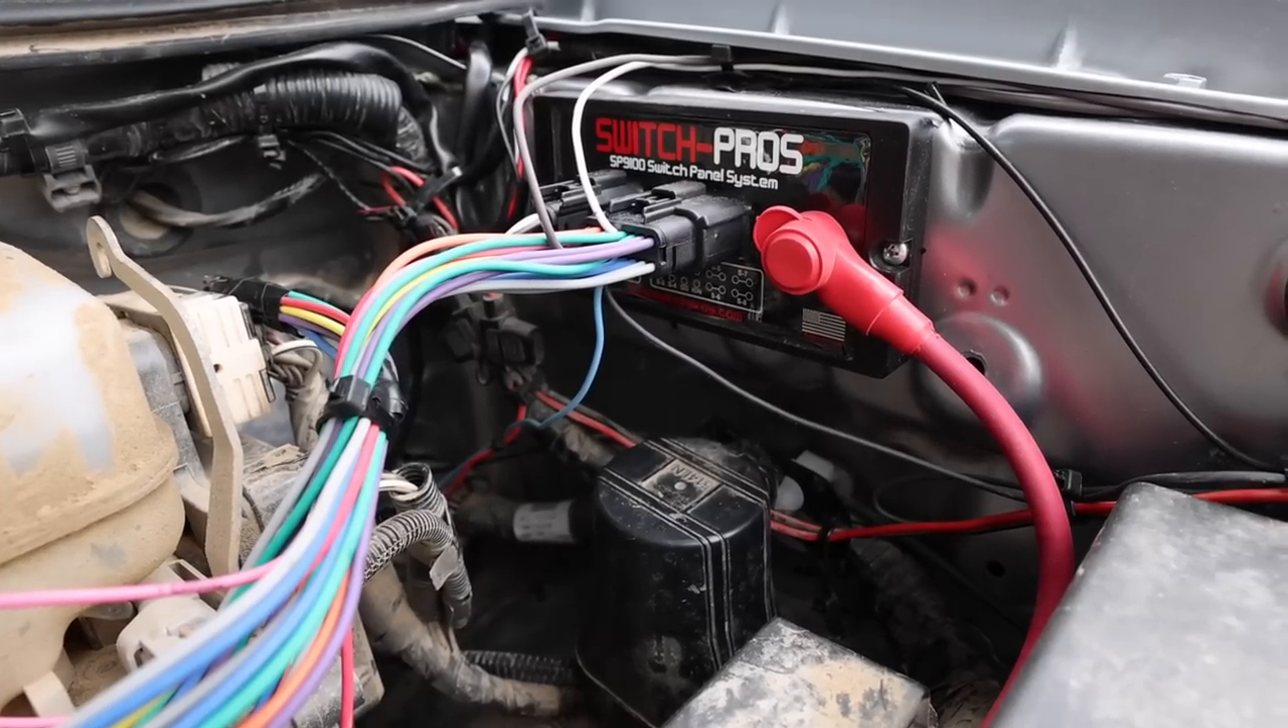Alright, so I got the Switch Pros all wired up, it's all installed.